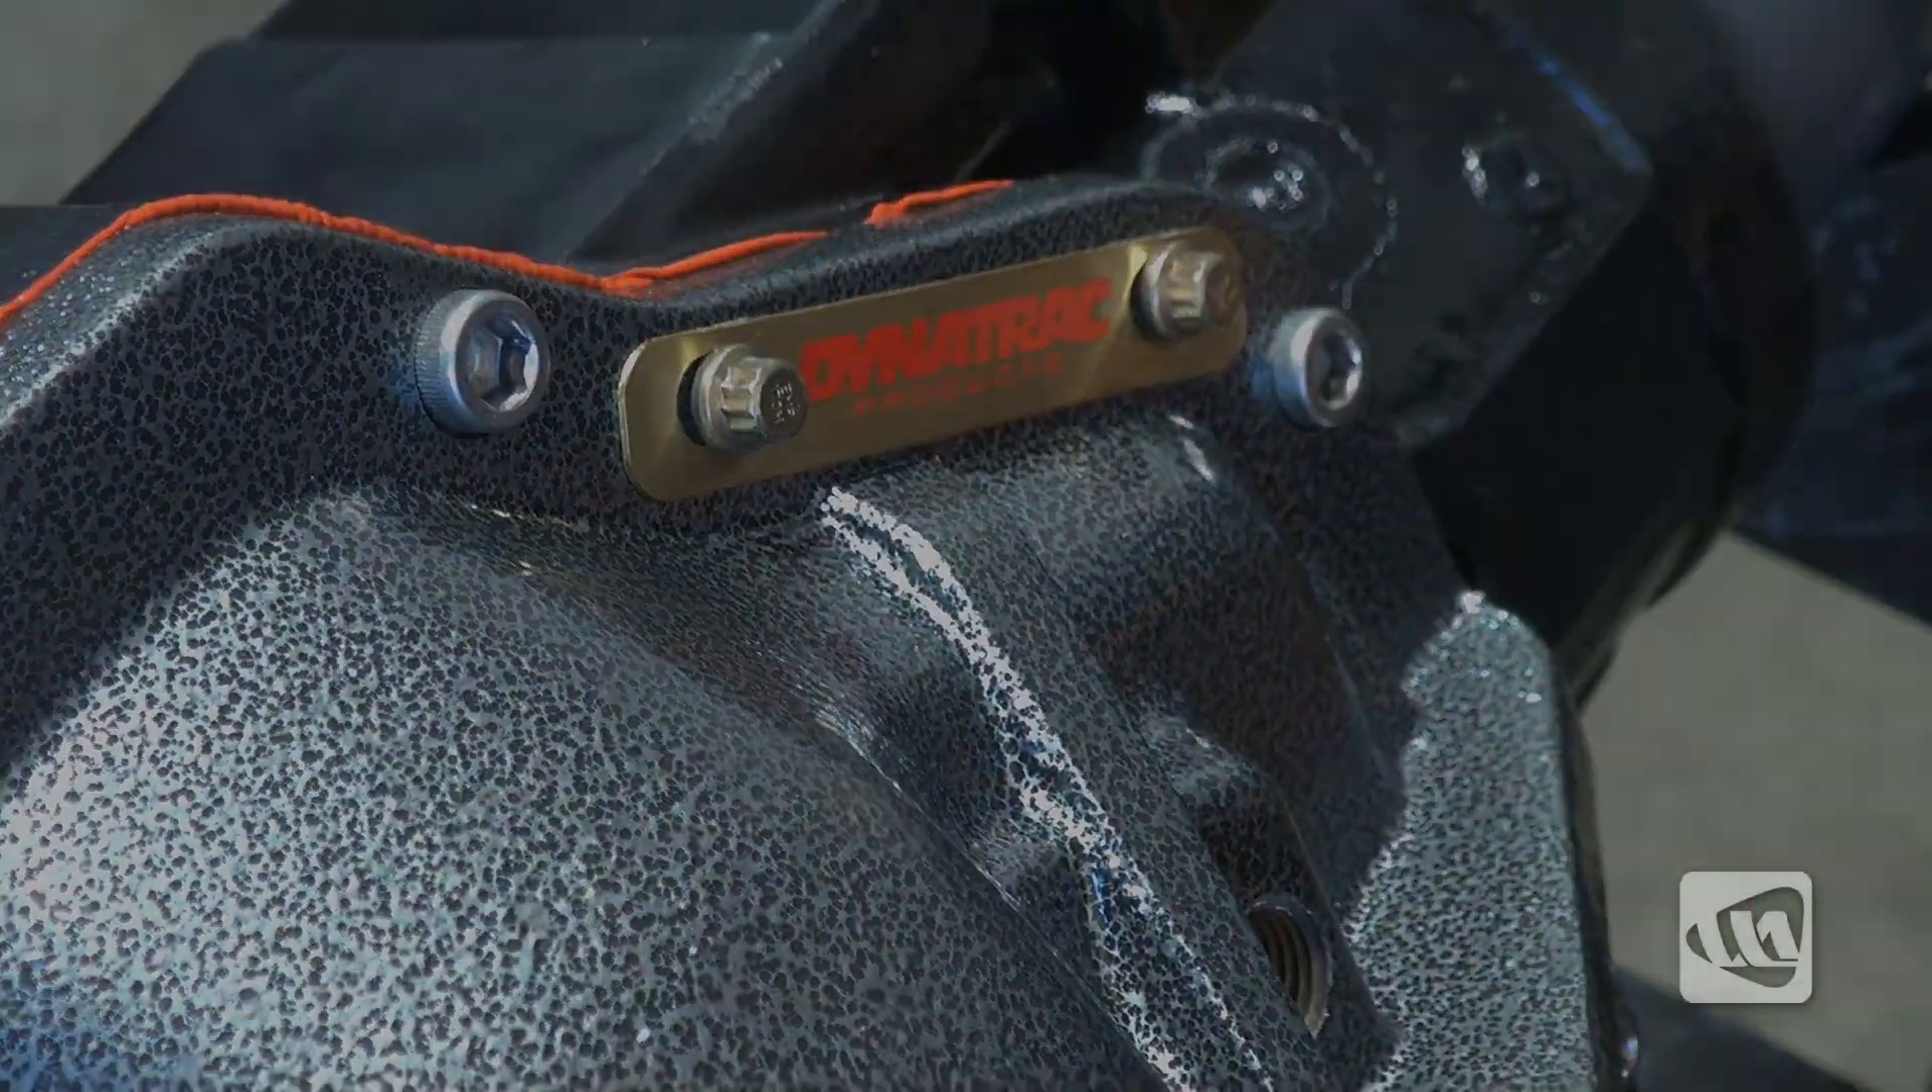With the installation of a heavy duty Dynatrac cover, the assembly of the differential is now complete.